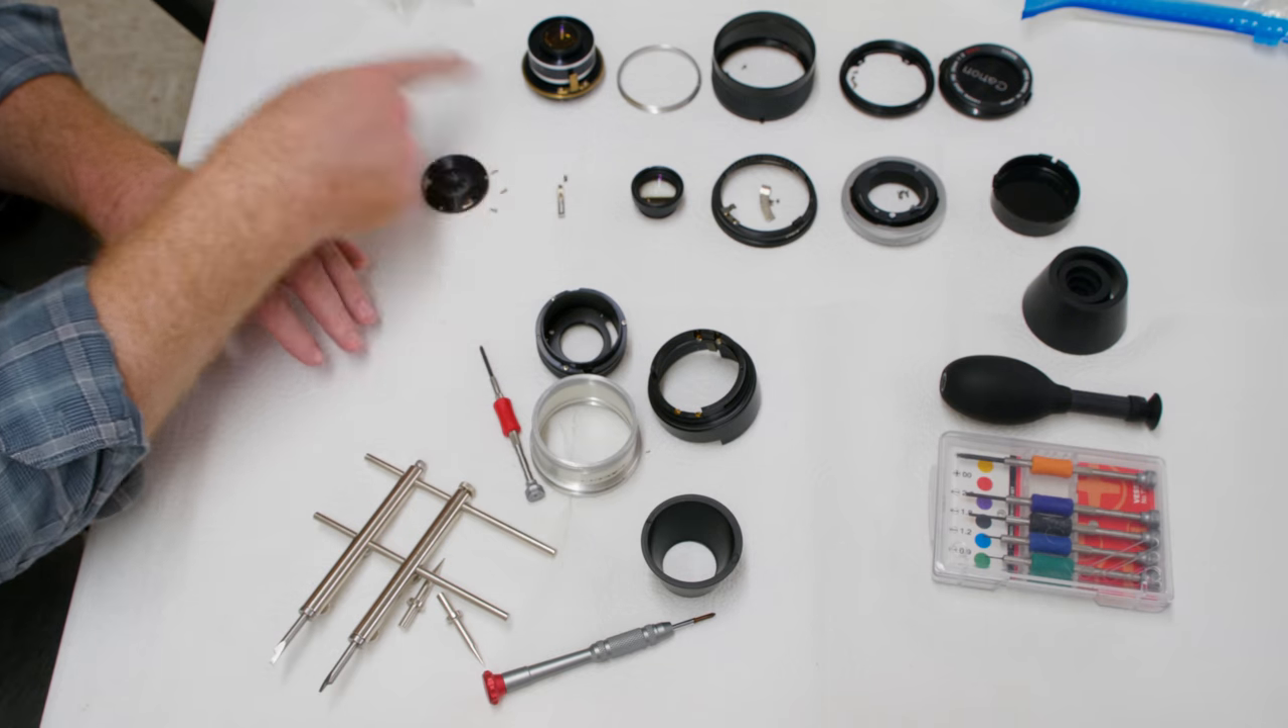That's the entire lens apart again i haven't messed with the element groups.